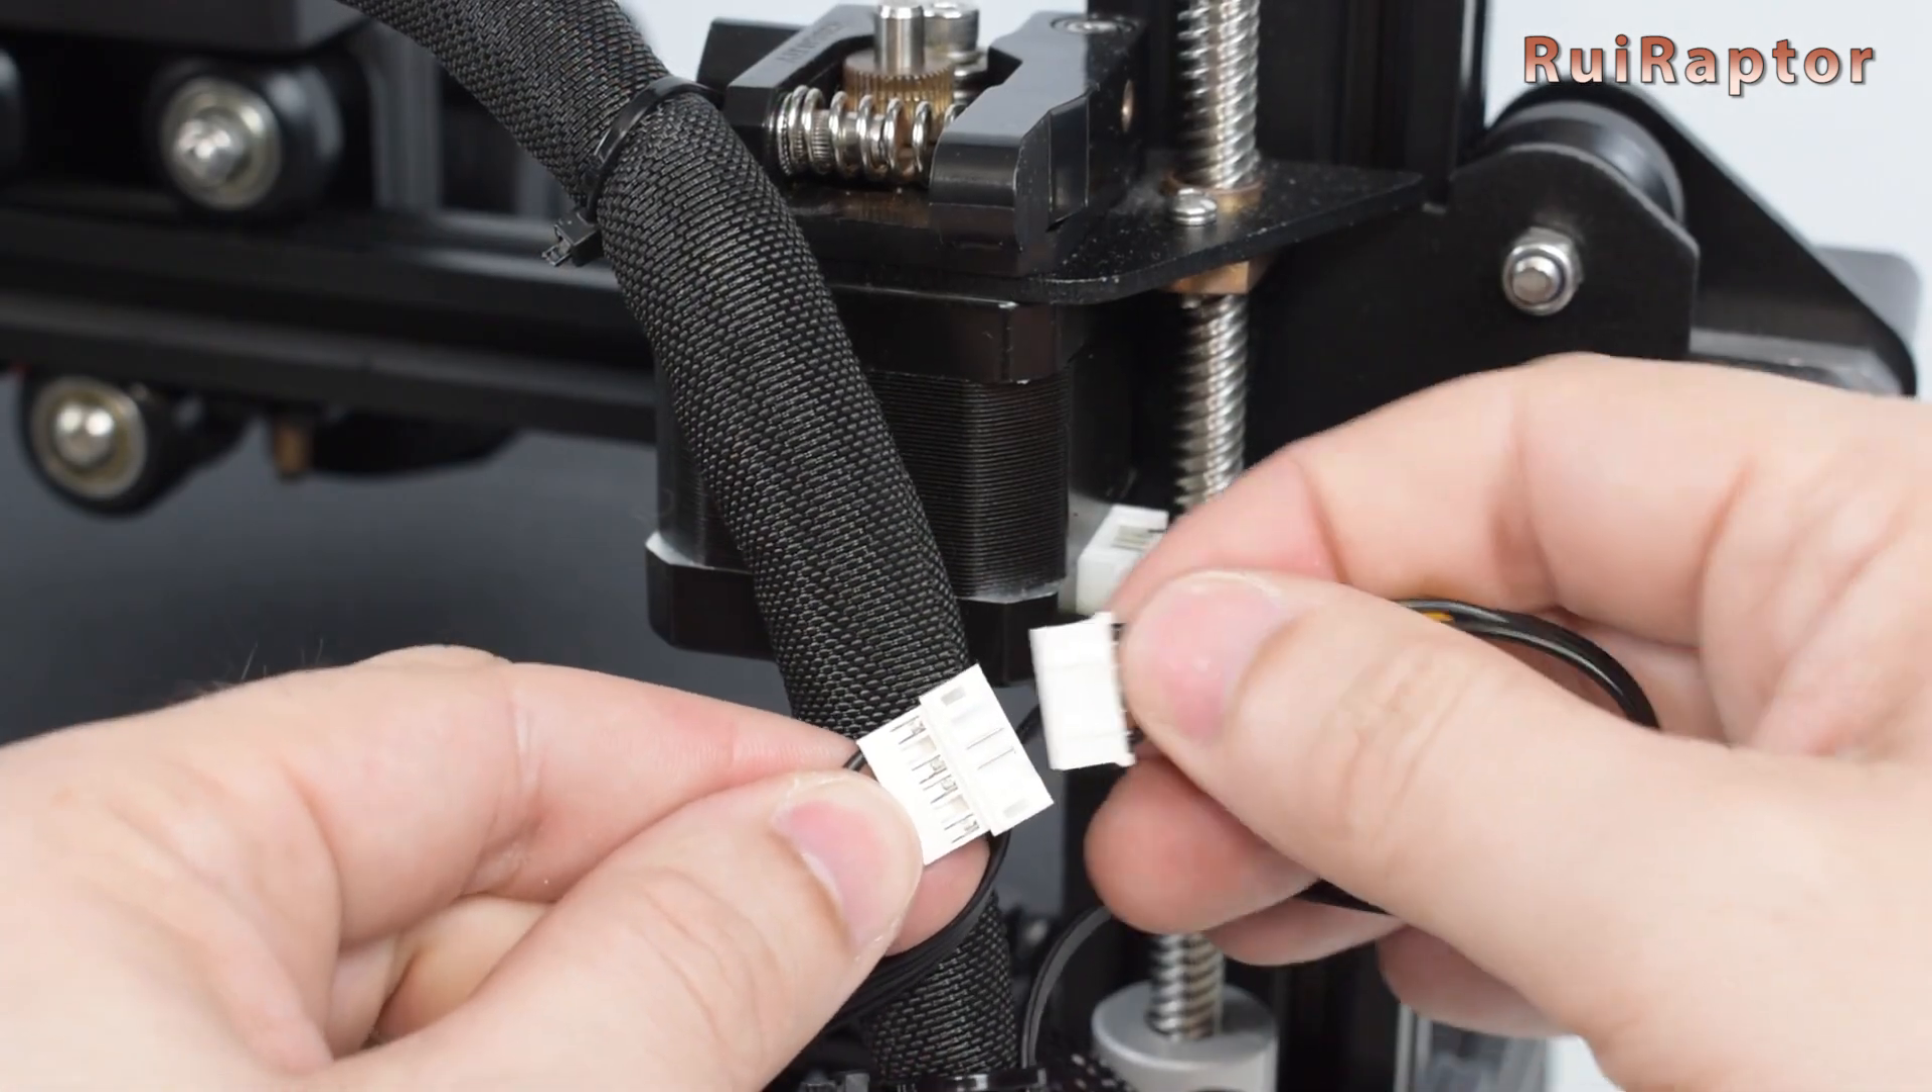All we need to do is connect the extruder stepper motor cable and it's ready.